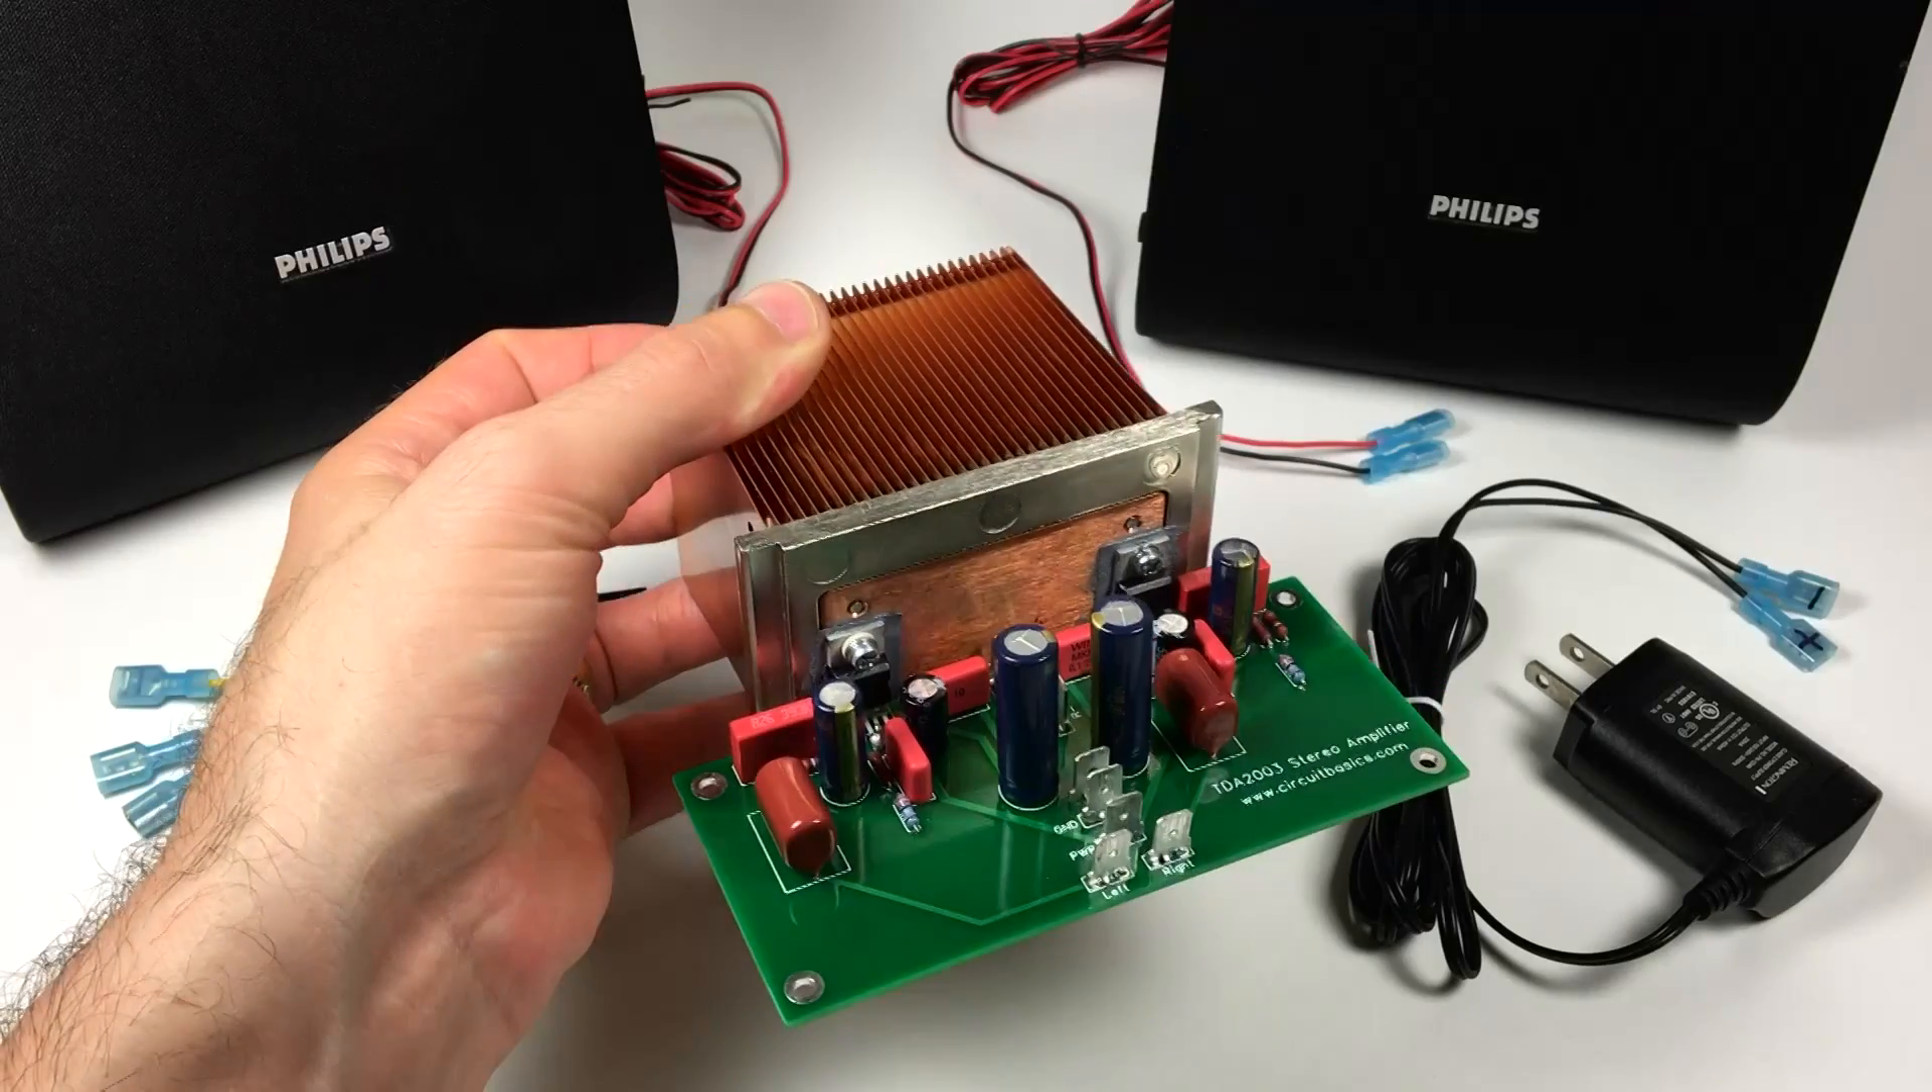So this is the assembled amplifier attached to a CPU heatsink I found in an old desktop computer.